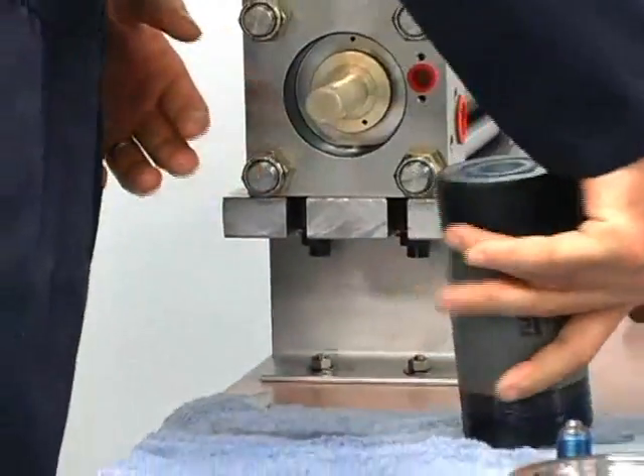So now our cylinder is off here.